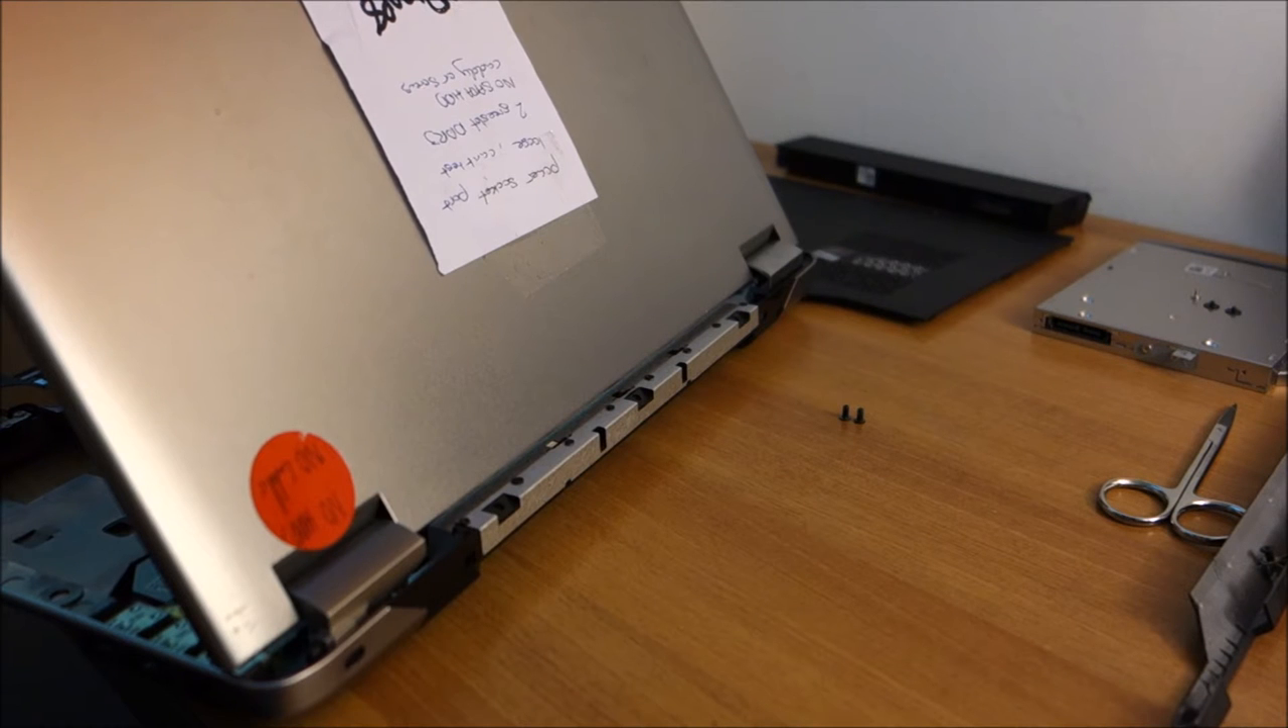I've put the display in place.